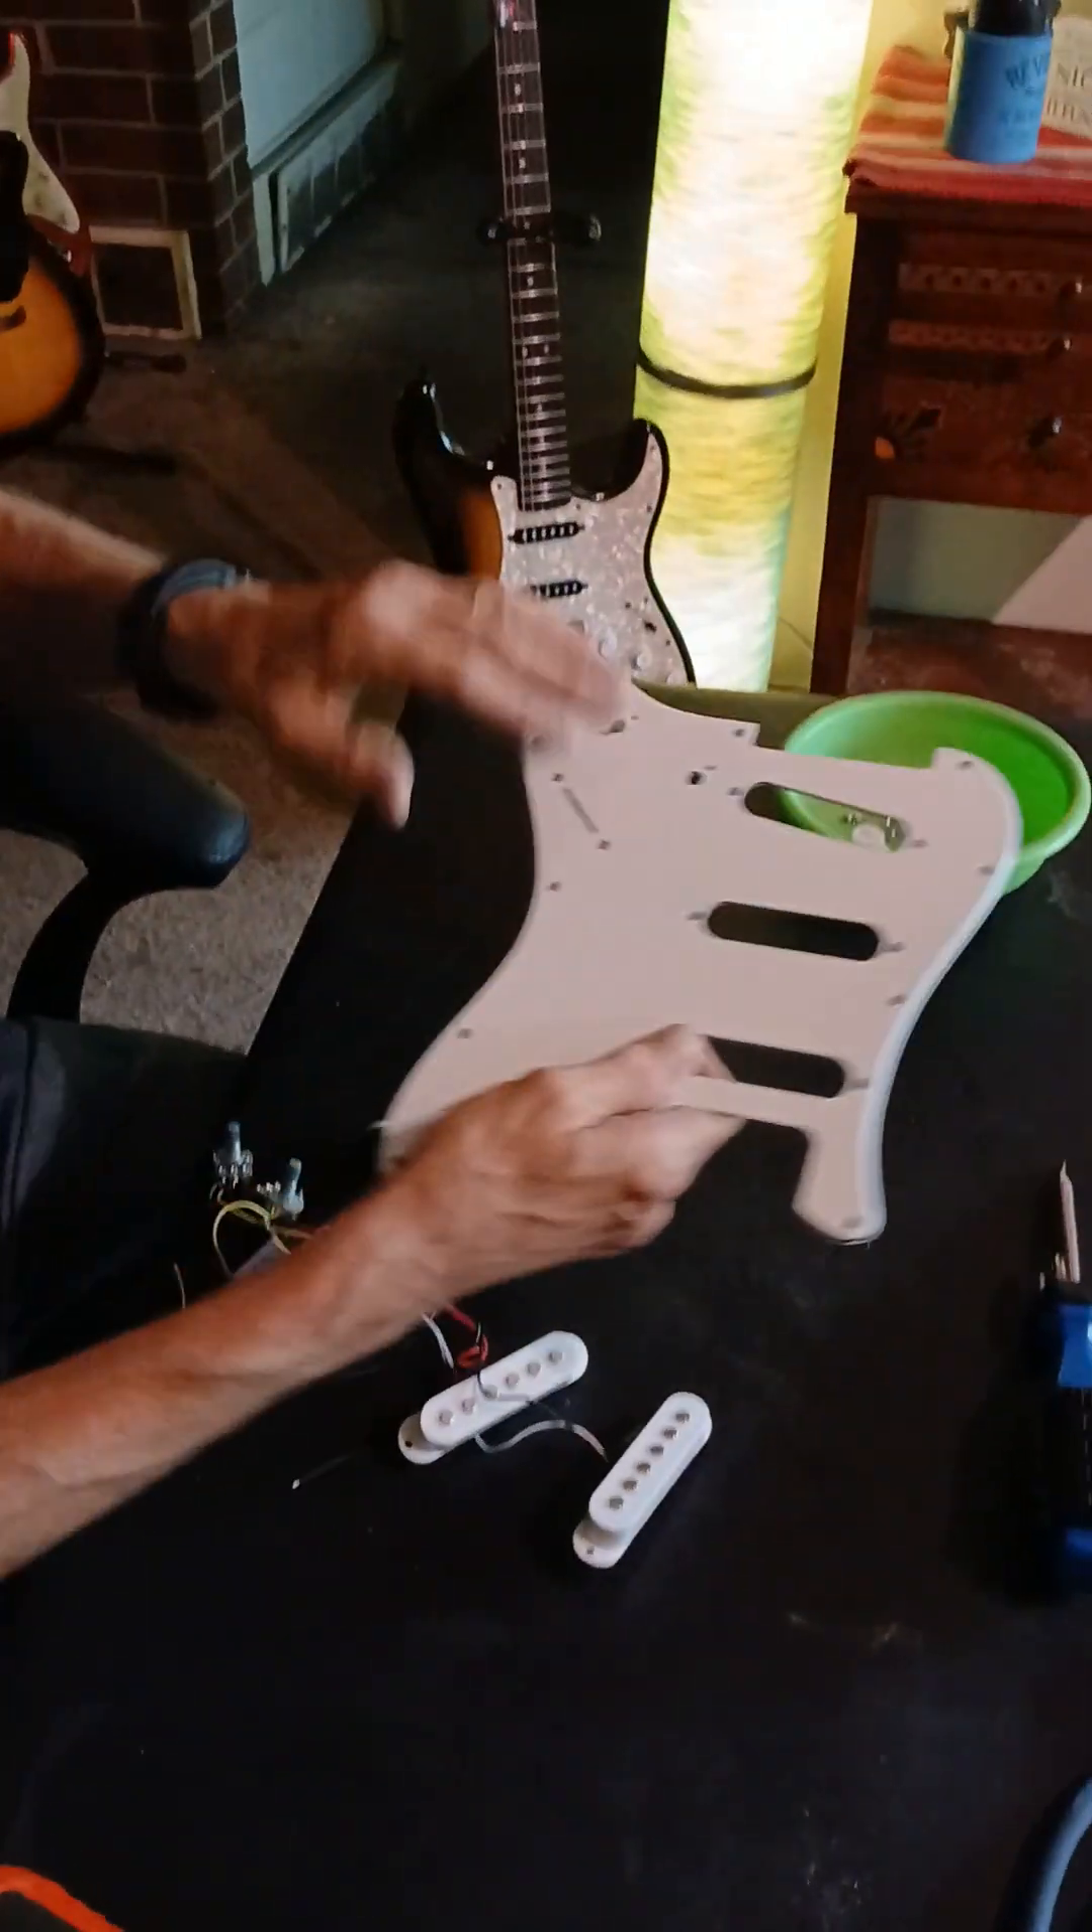We have disengaged all the components from this pick guard. That's it. It's empty. There's nothing left on there to worry about.